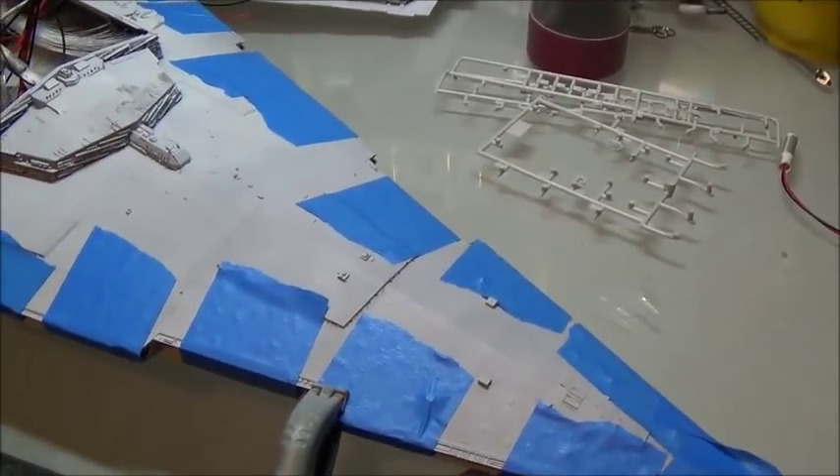Um, but here is the star destroyer with the edges all taped down.